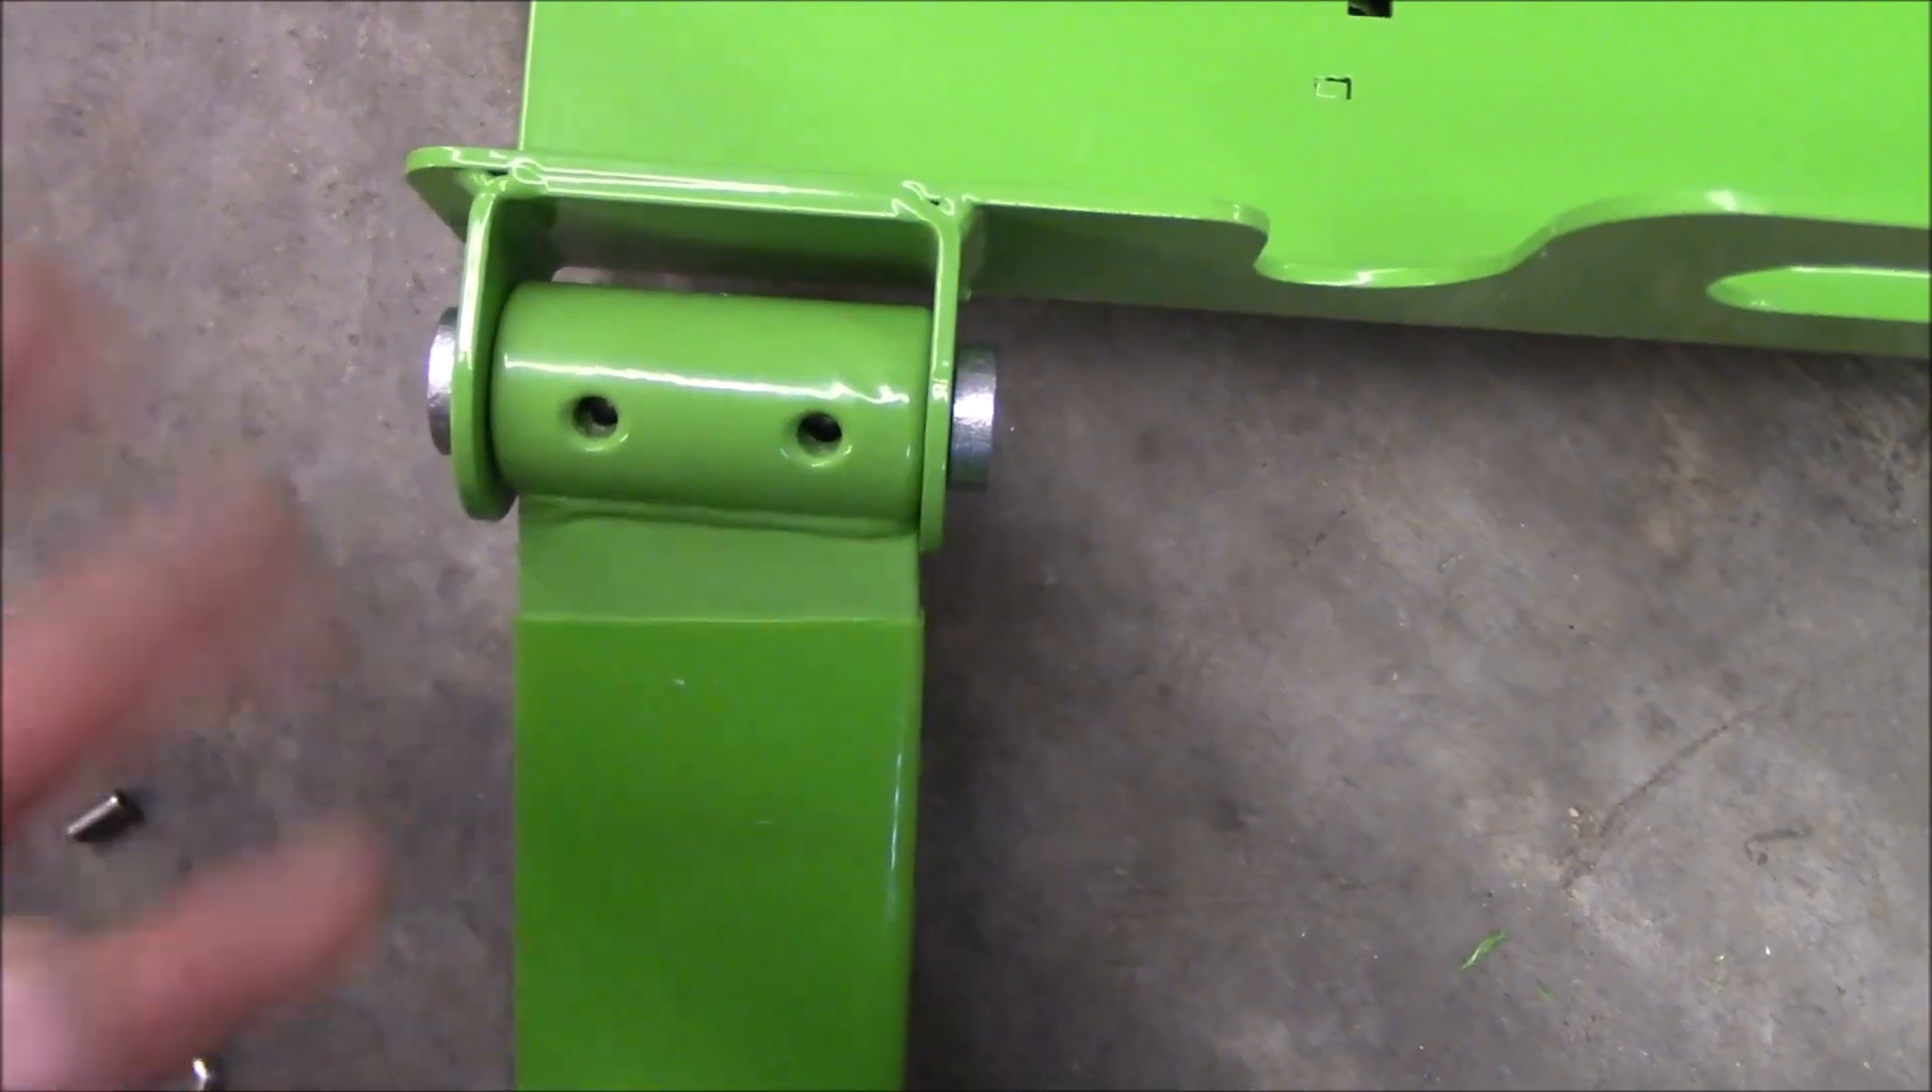Now it's it's in place as you can see and all I've got to do now is put my set screws back in here tighten them up and it's done.